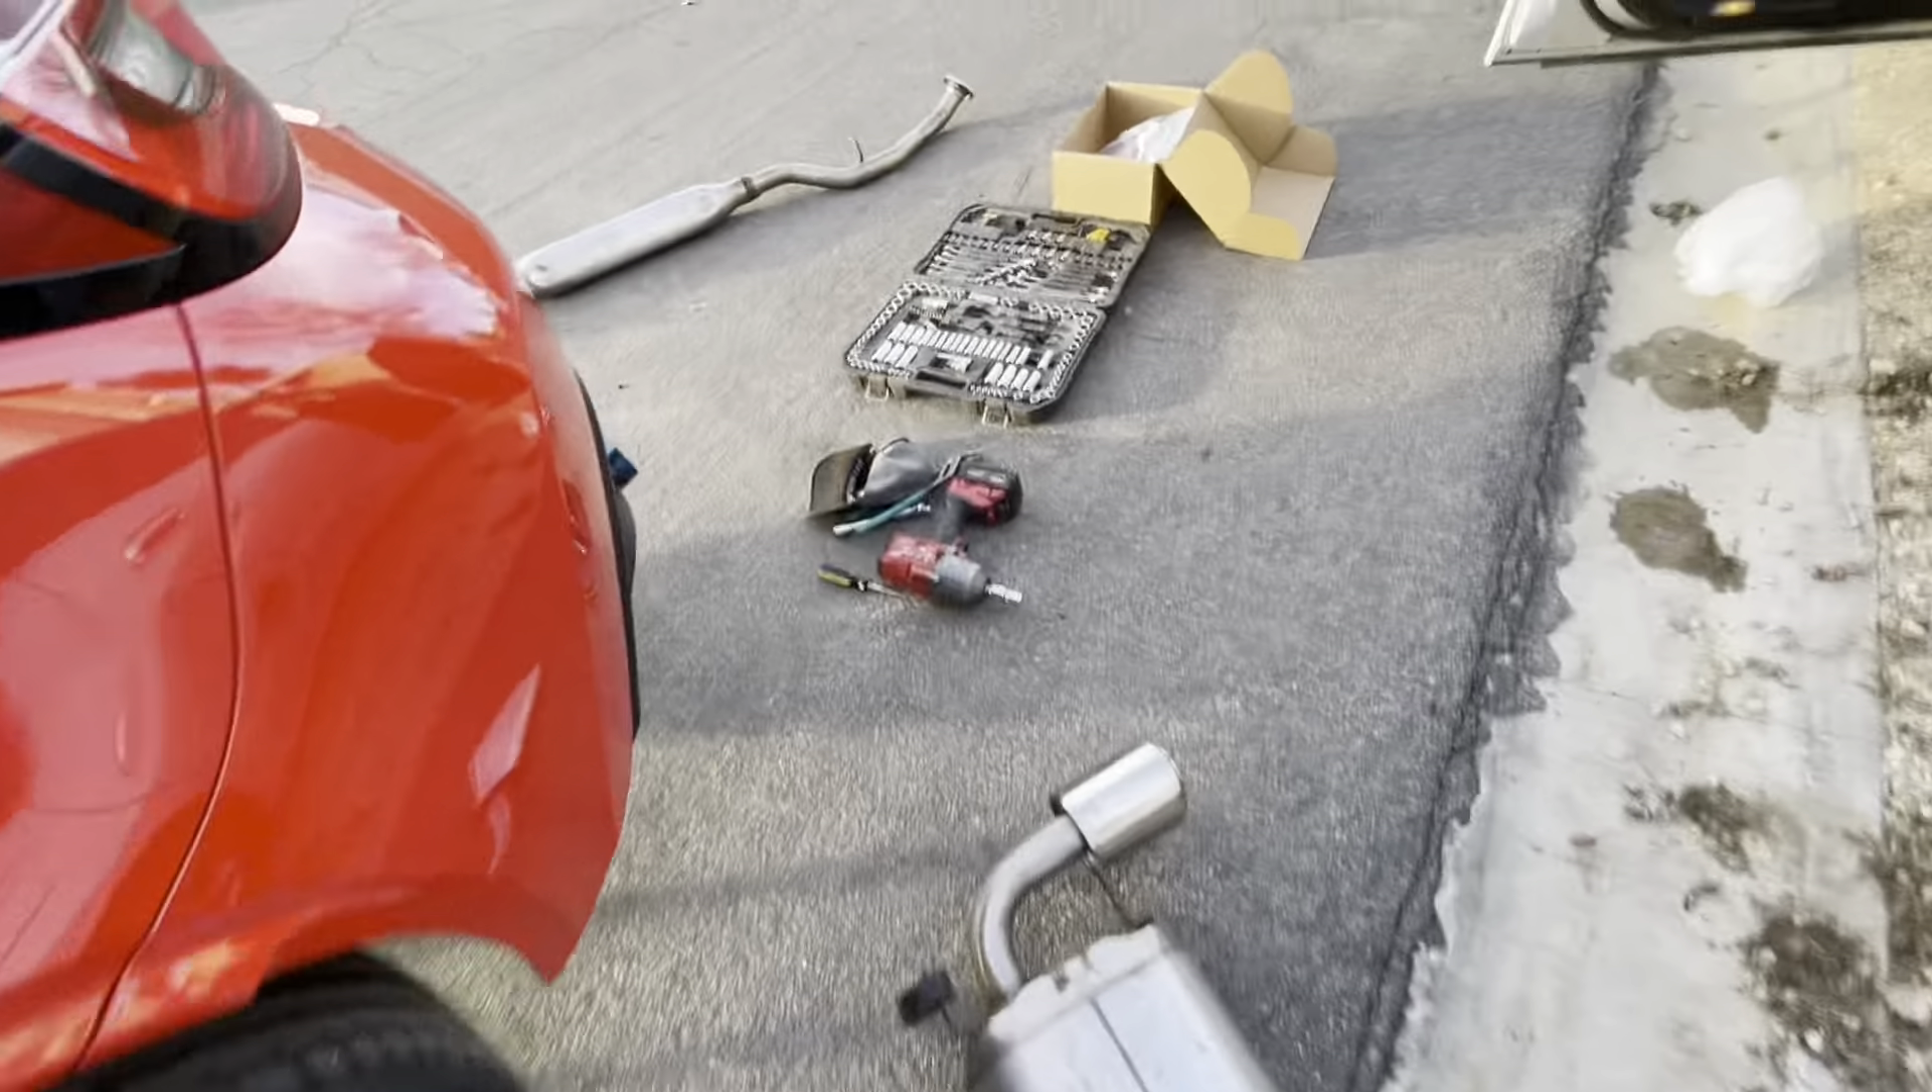Actually, everything's done already. Tools are out. Um, exhaust is out.